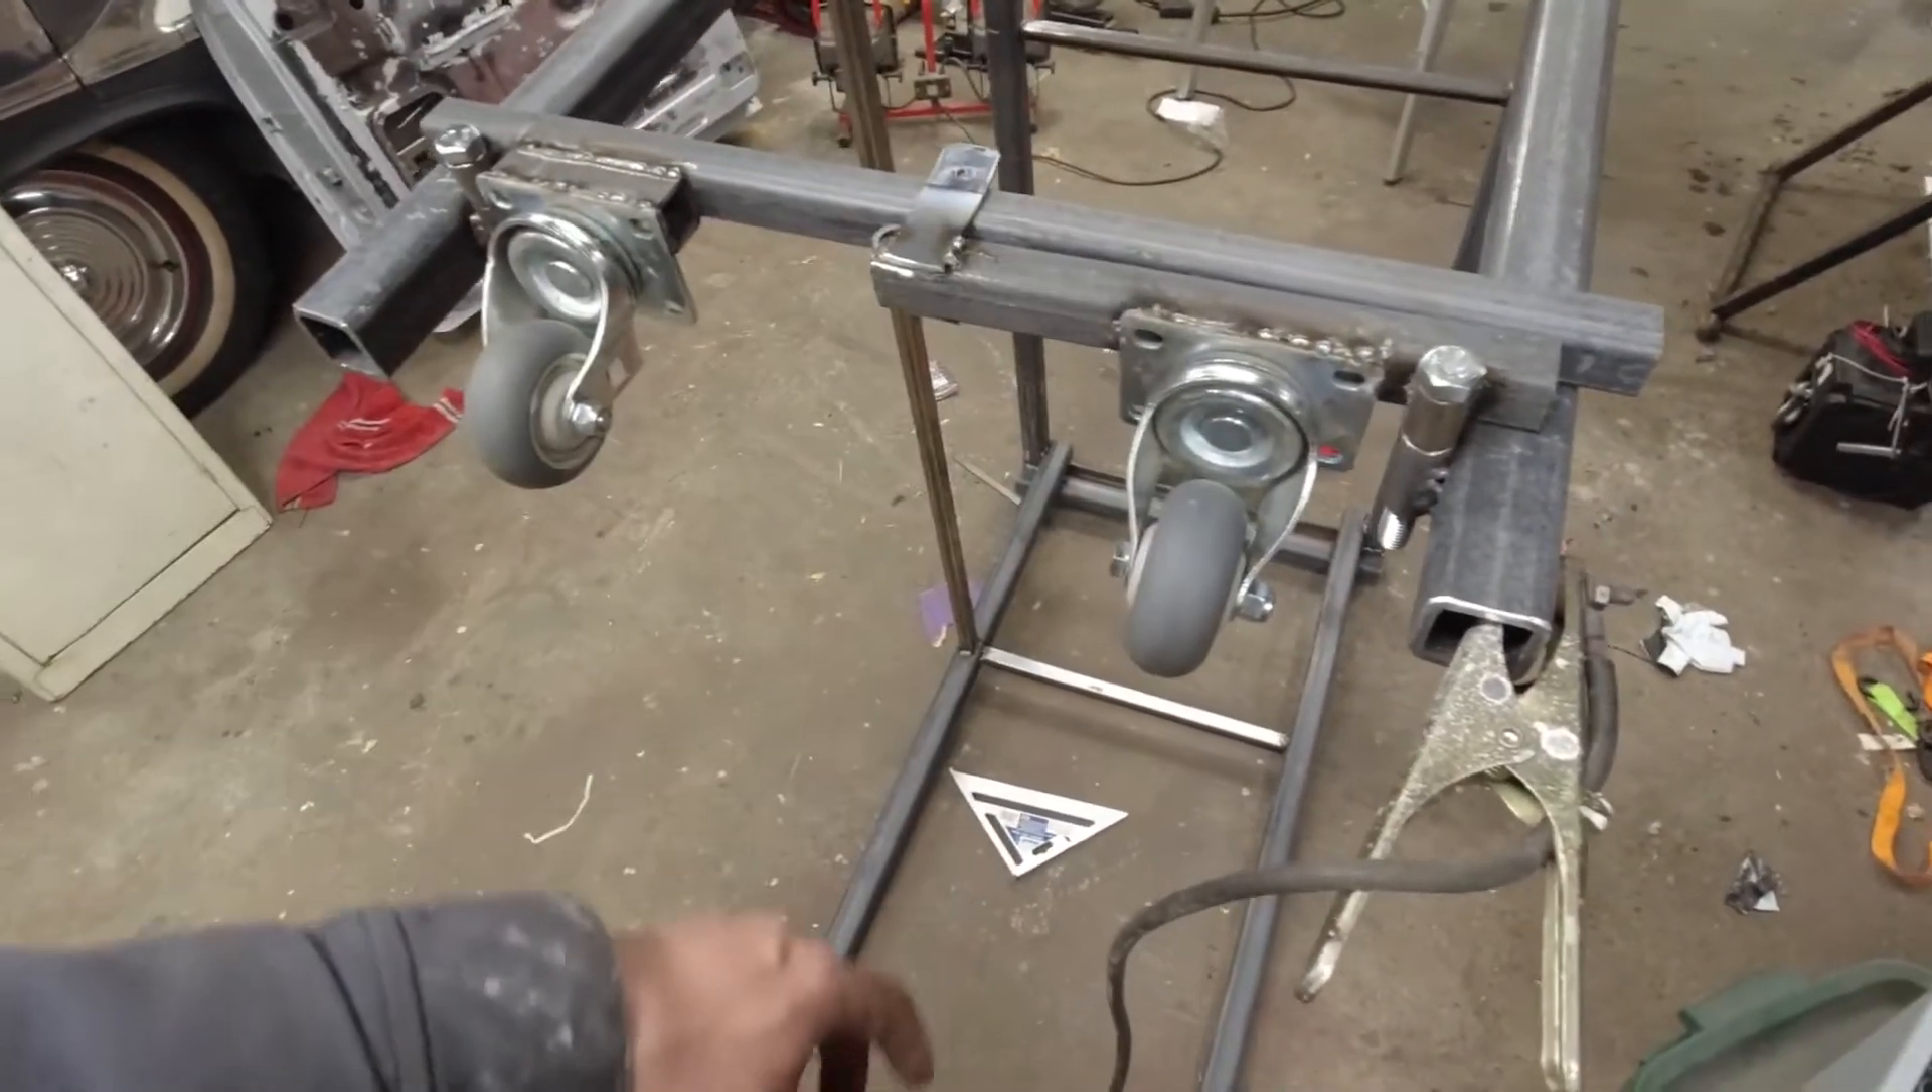So I welded on my casters.